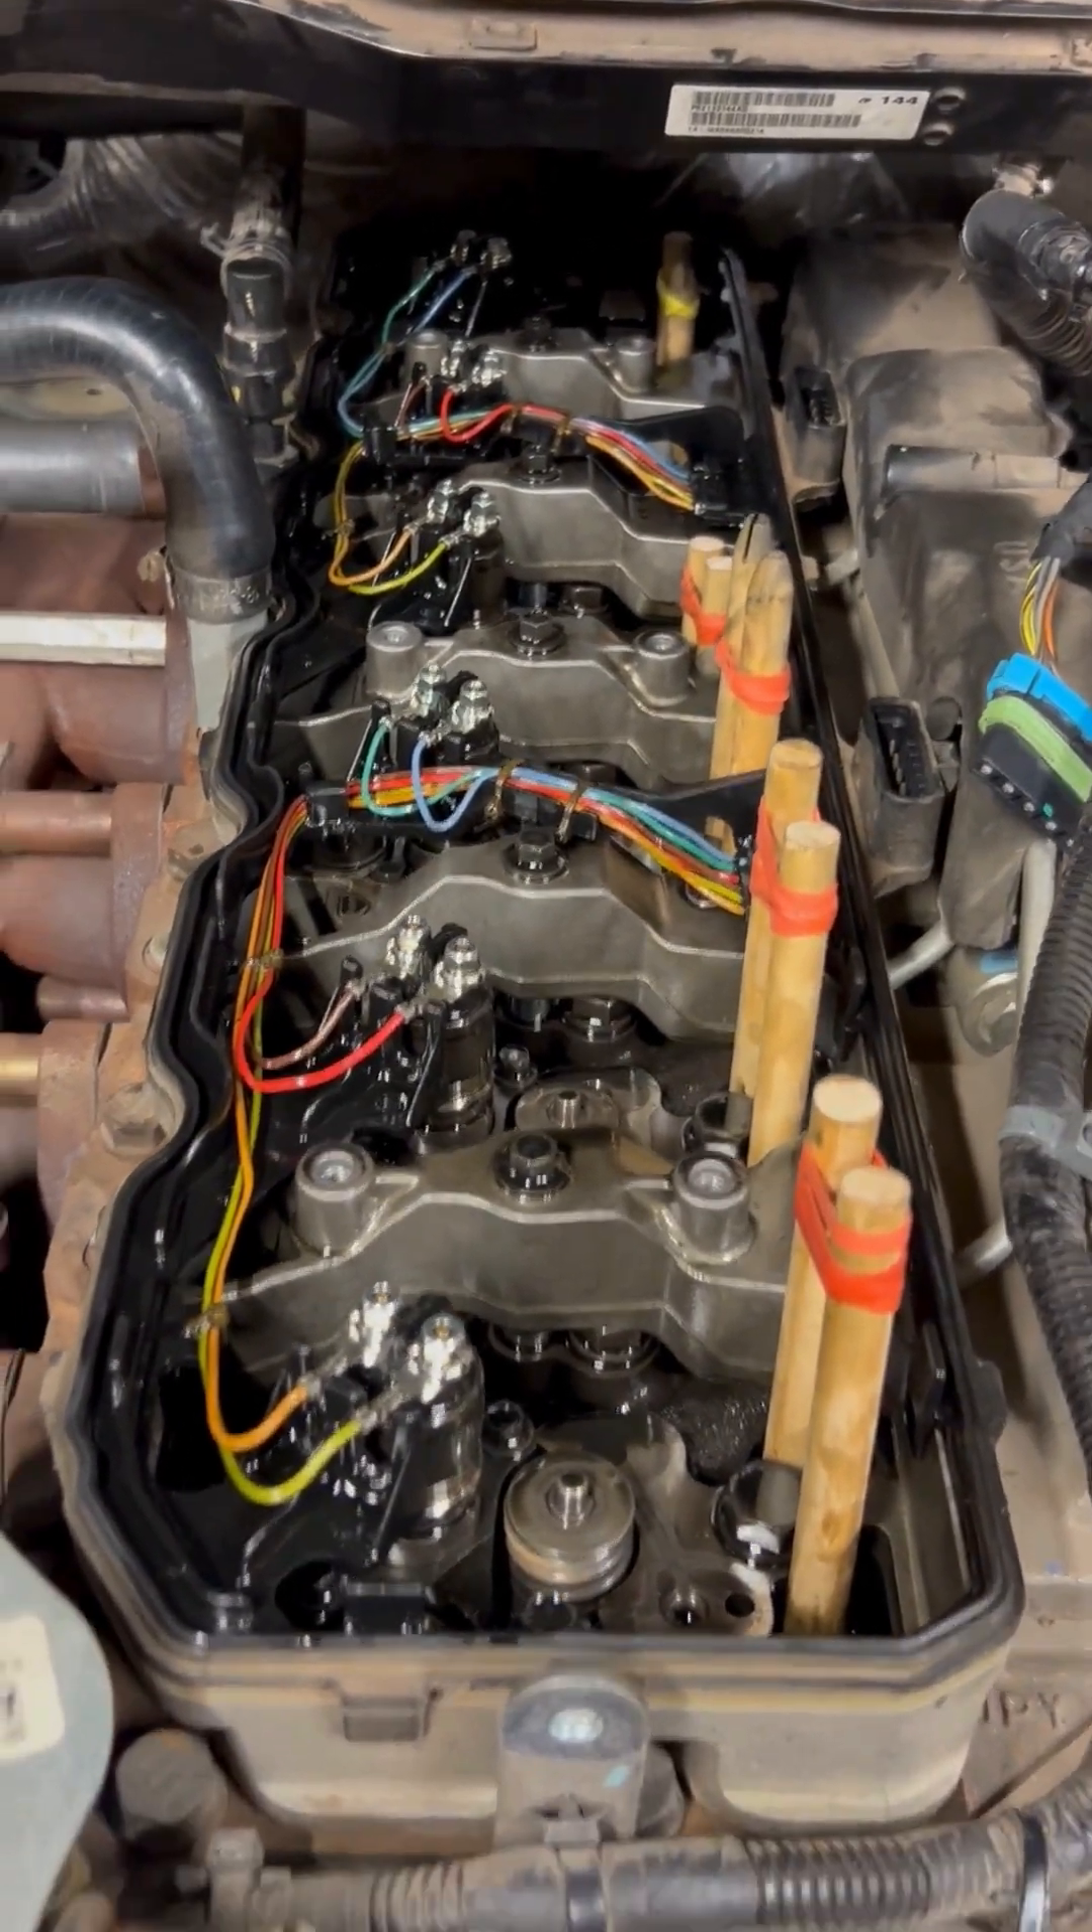We got all the wood dowels all set up.